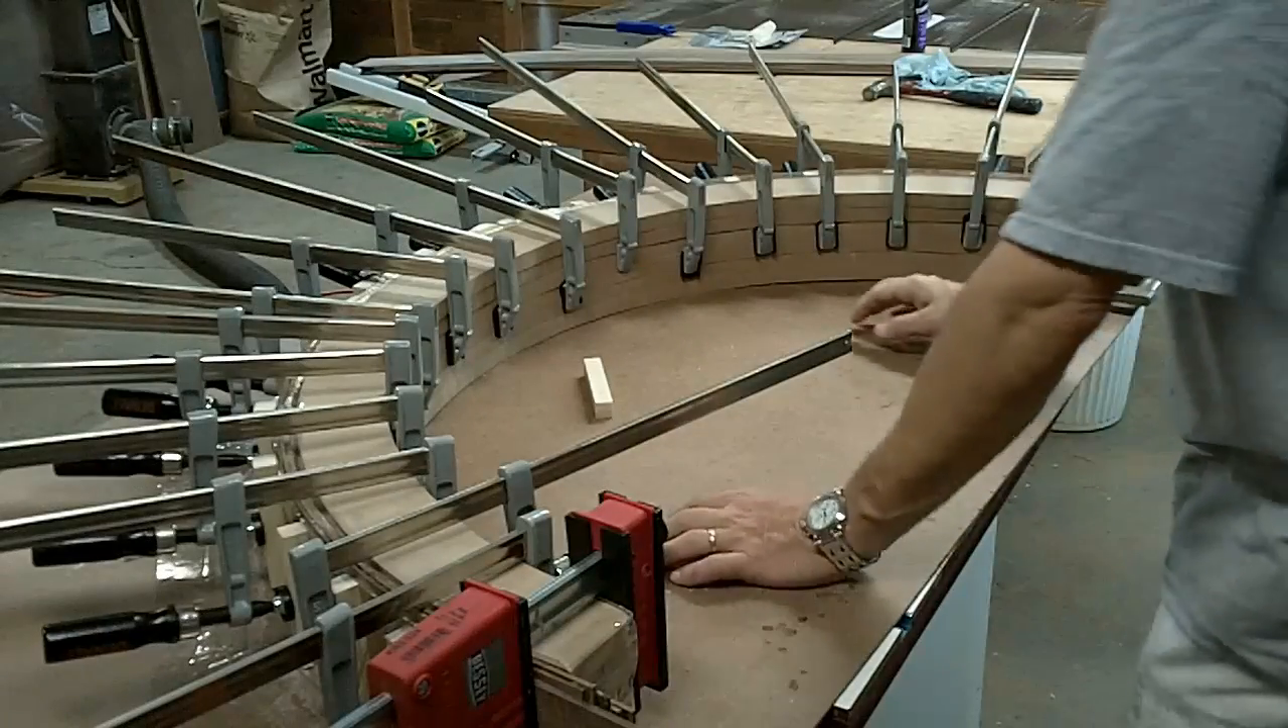Well, I've got all the clamps on here.